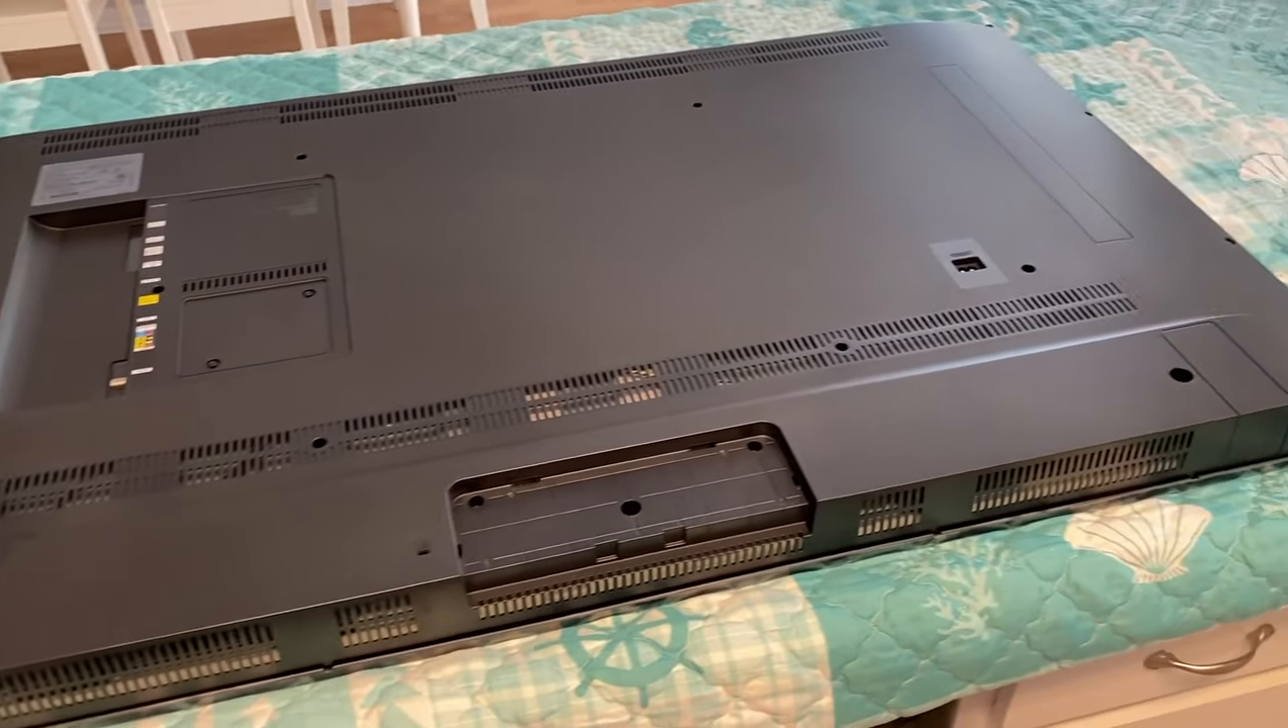Back panel is now aligned and resting in place and now it's time to secure all the screws.